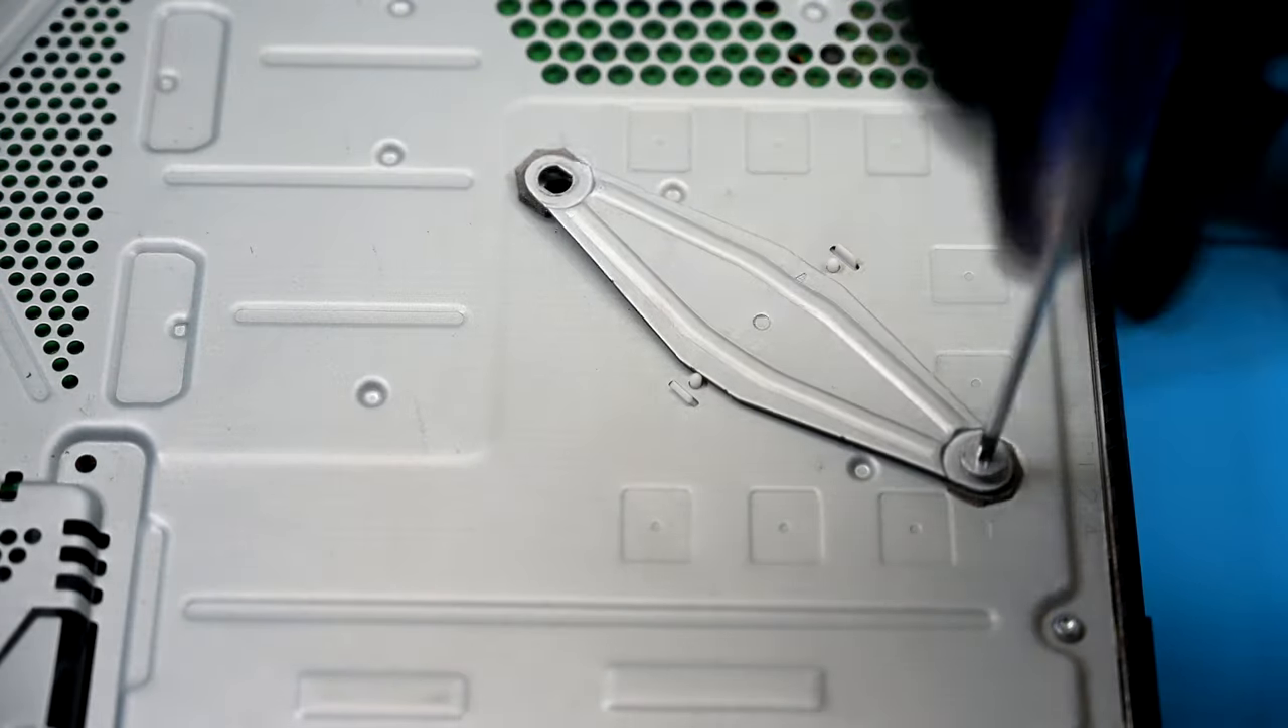Now we've got the heatsink bracket to remove. Two jumbo Phillips heads hold this in.